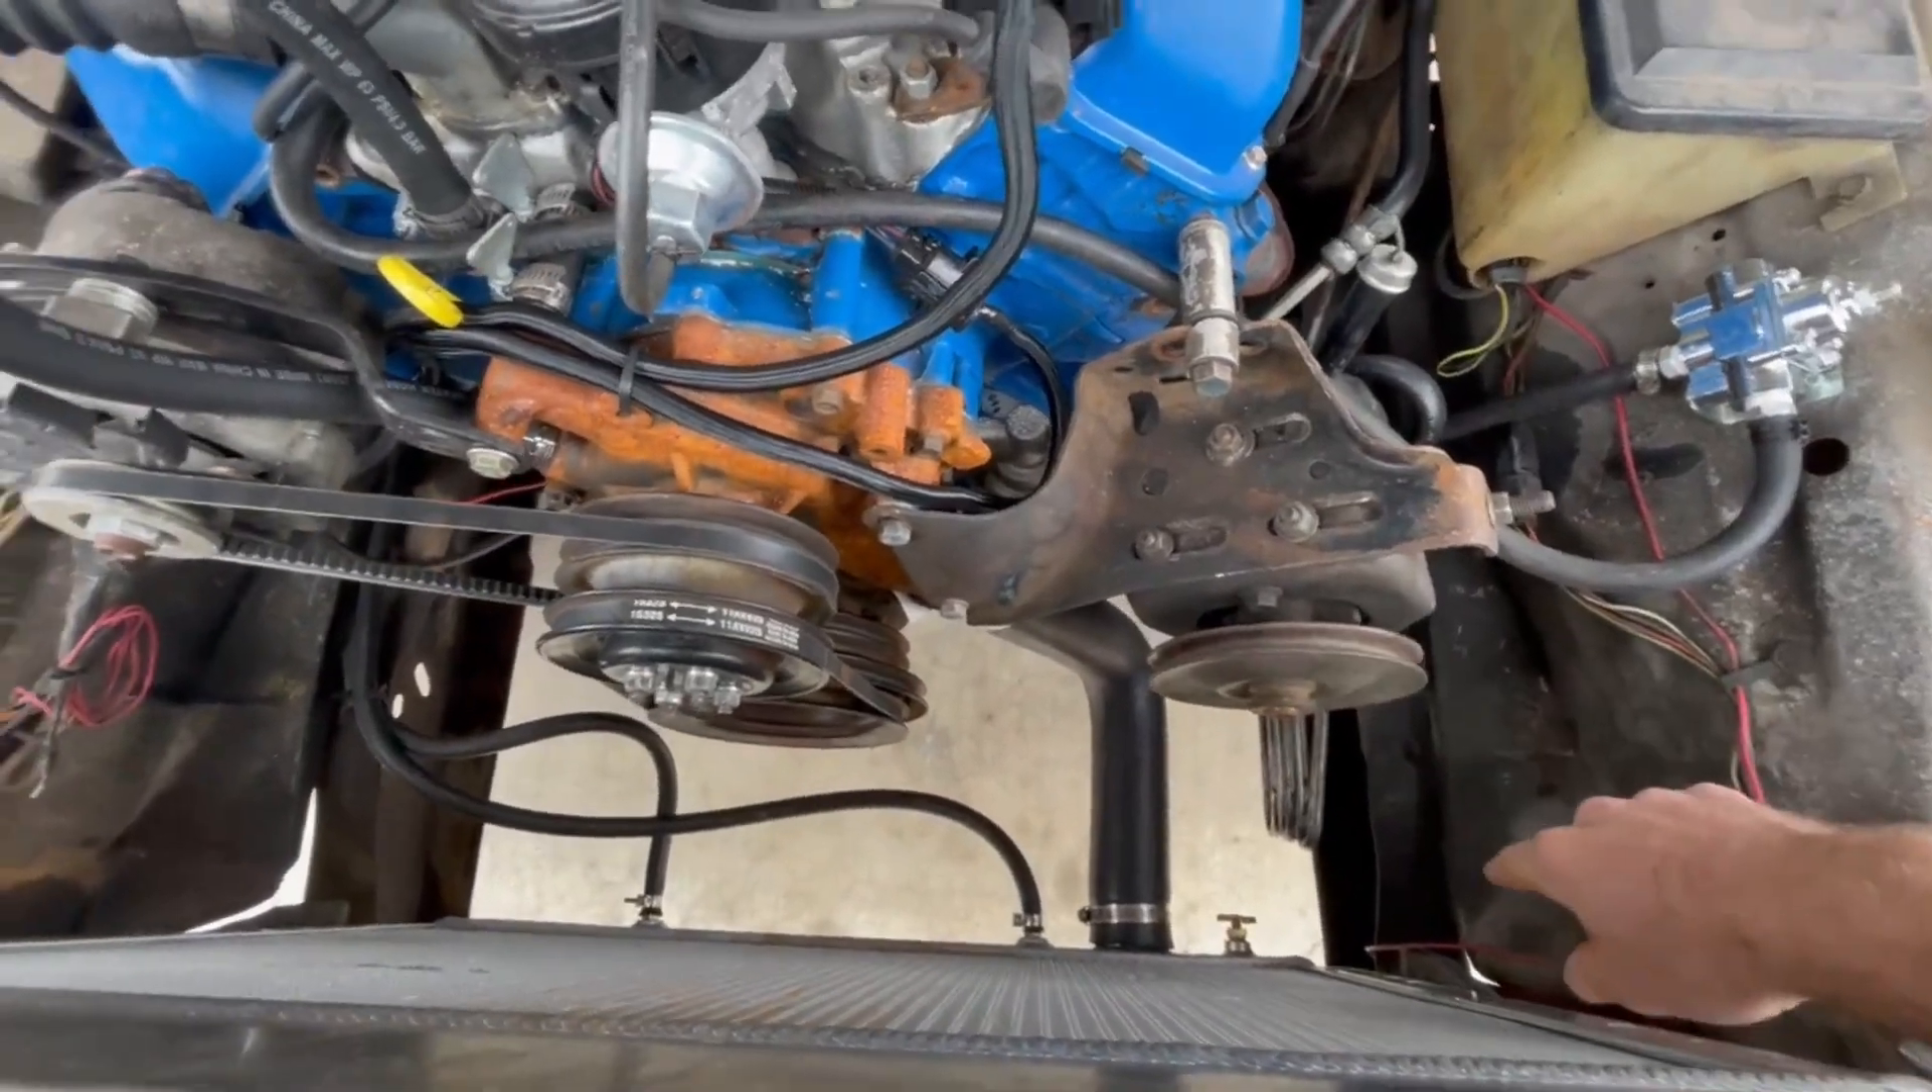You can see I still need a belt for my power steering pump, but I'll be doing that probably today.